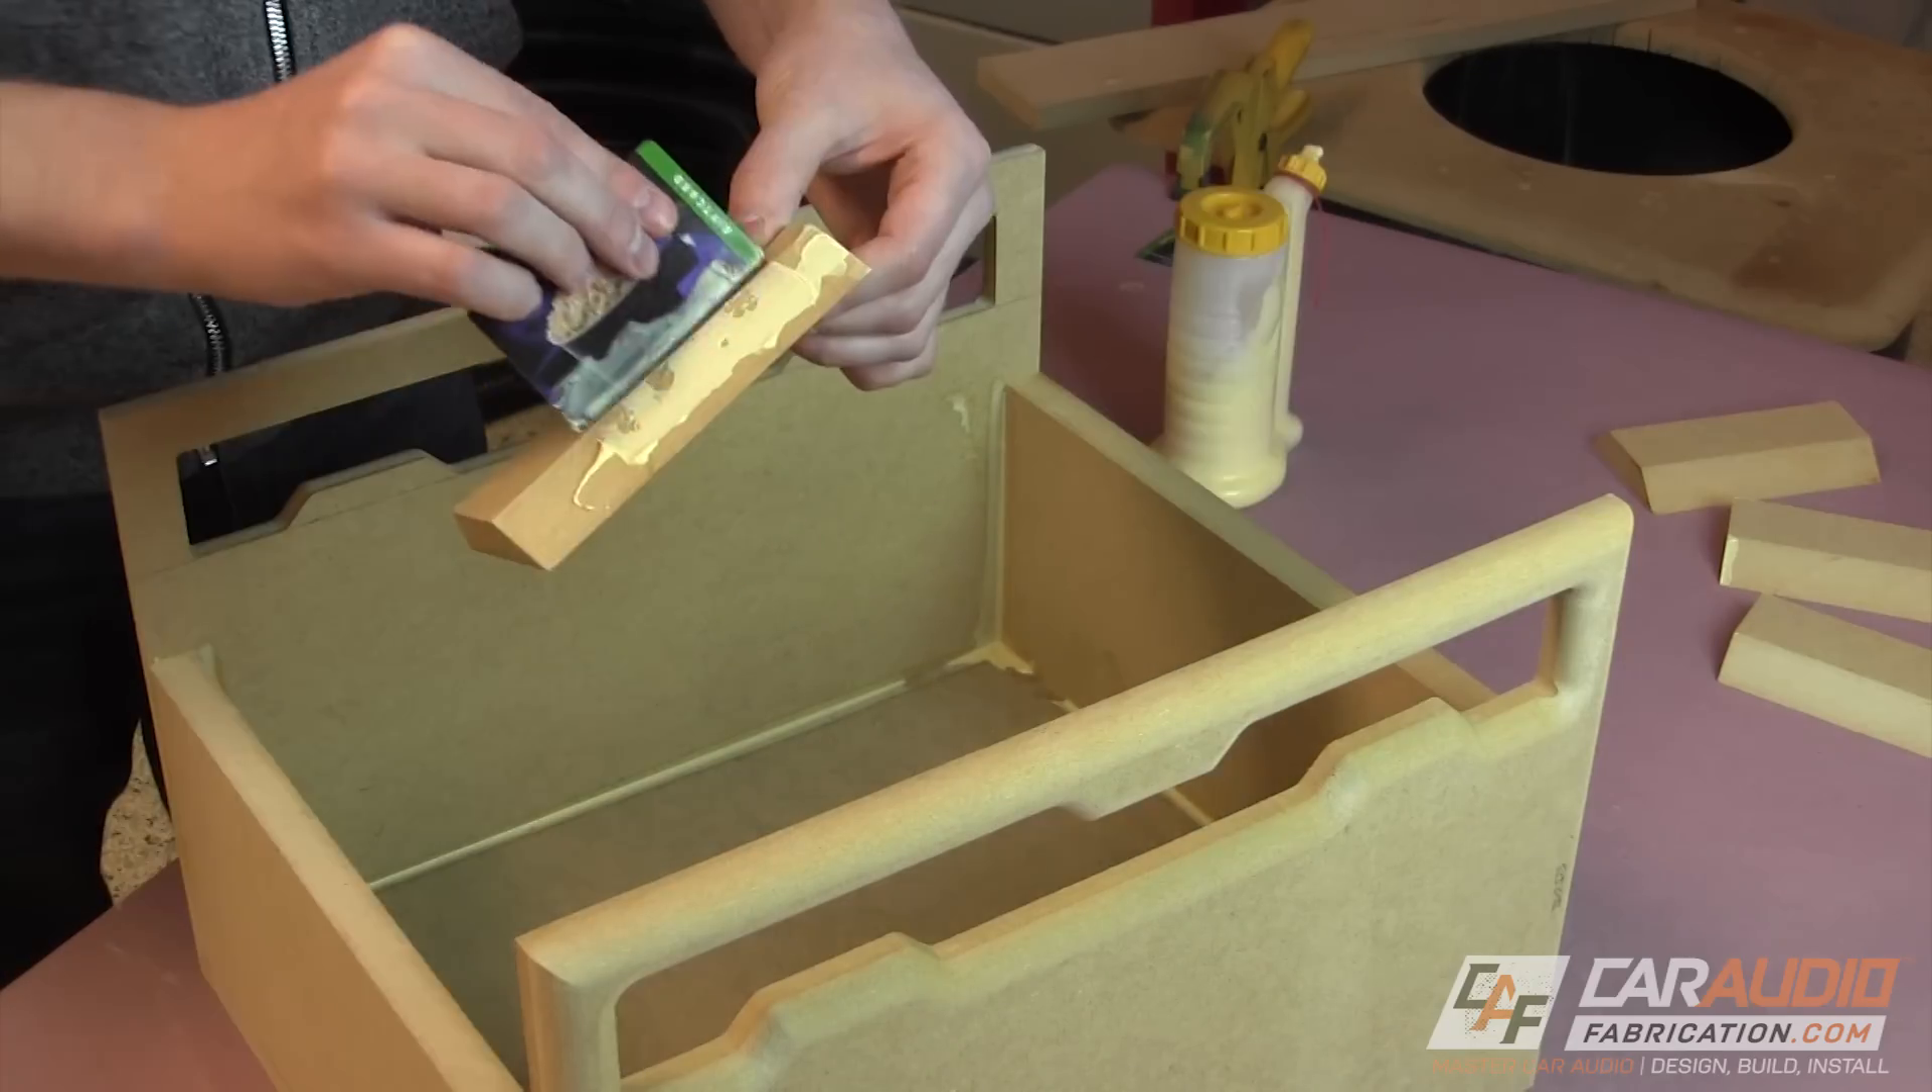Hot diggity dog dingalings, you can see that I've got the five sides of my box all assembled.